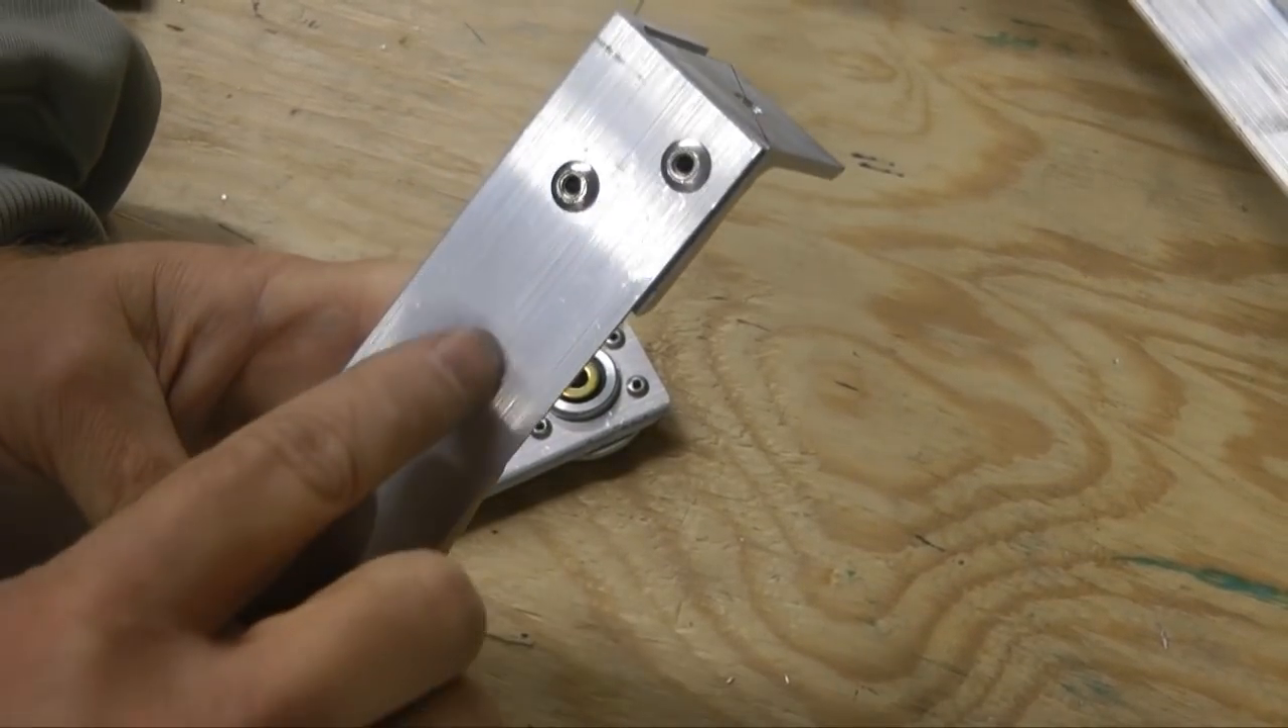Also, here's our mounting block now riveted to our vertical member.